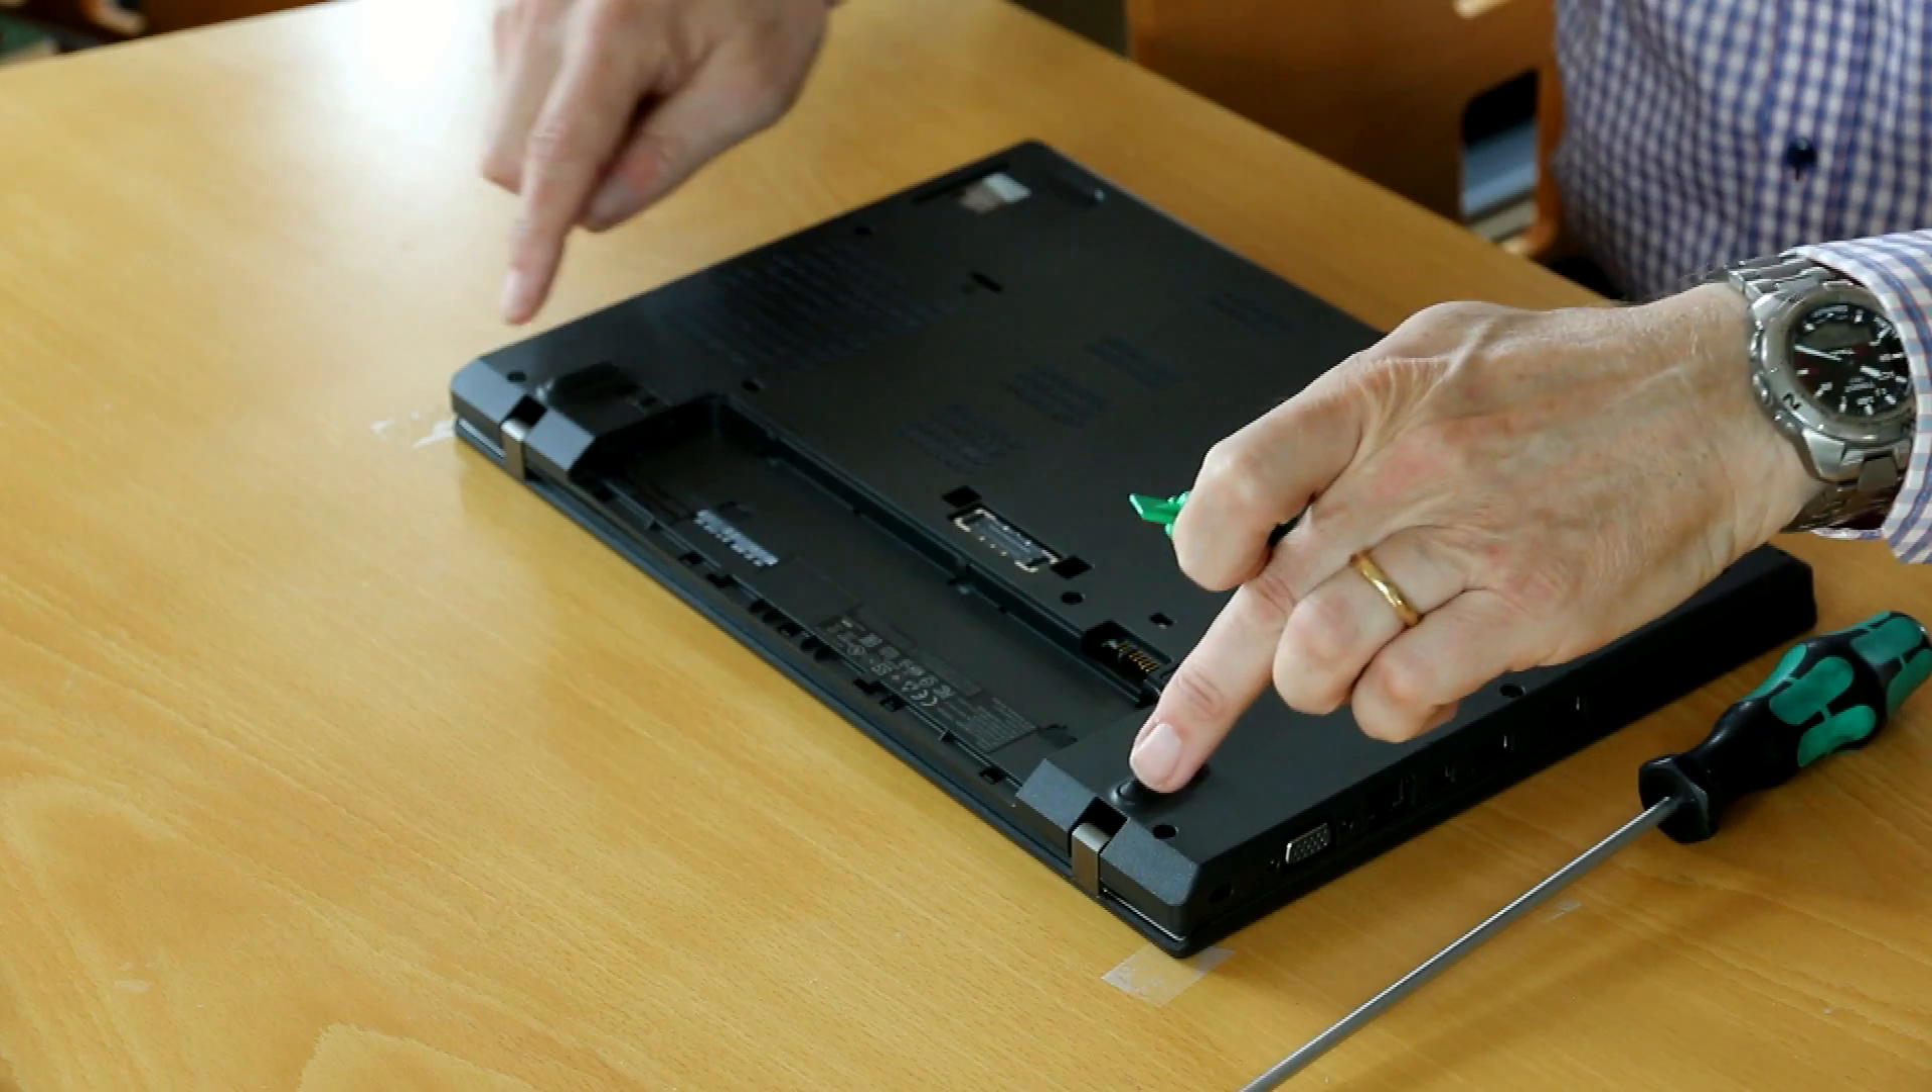I've already removed the battery and it's with the bottom up here.